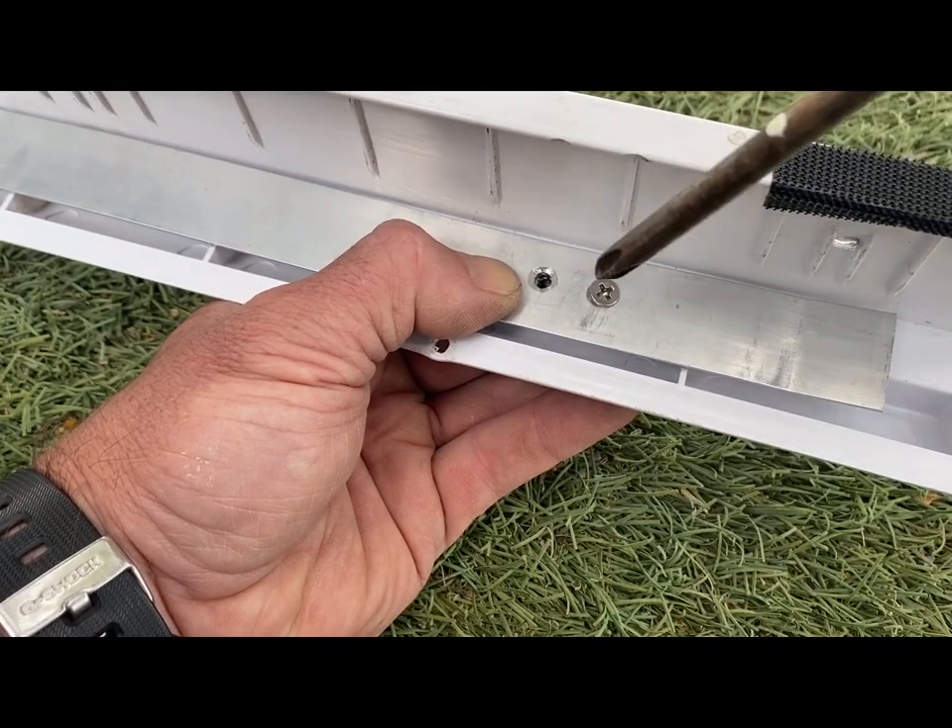Here you can see the full length metal backing plate now in place, and we're screwing through this into the door hinges.